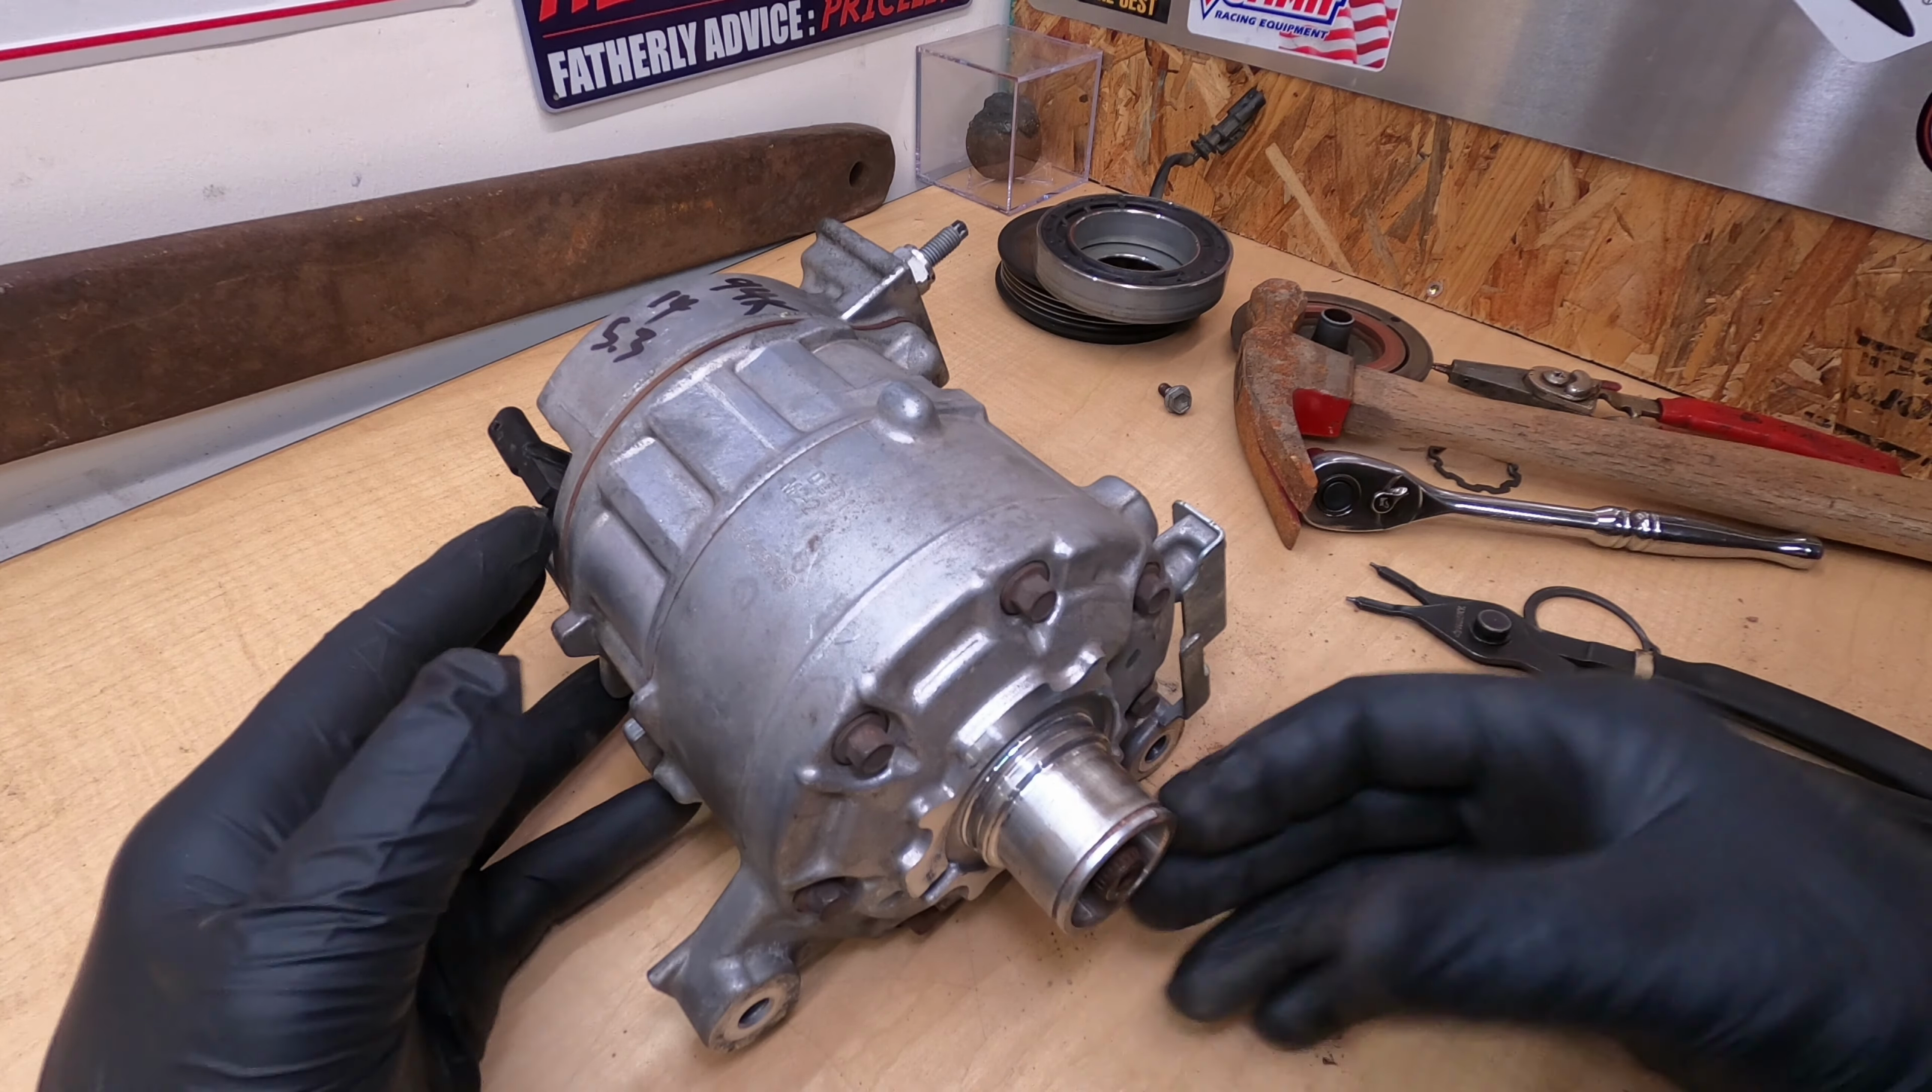So this is the core compressor with the clutch removed.